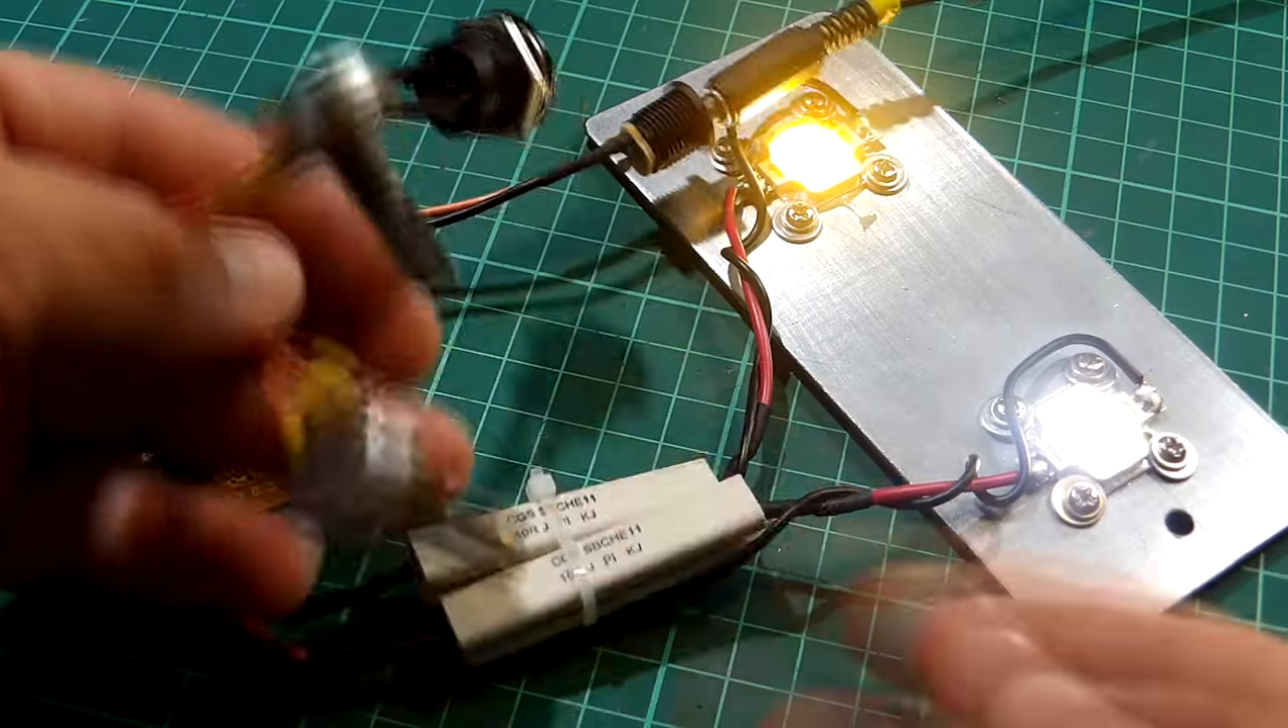After the two LED are mounted on the heat sink we can test the LED and as you can see they work fine.